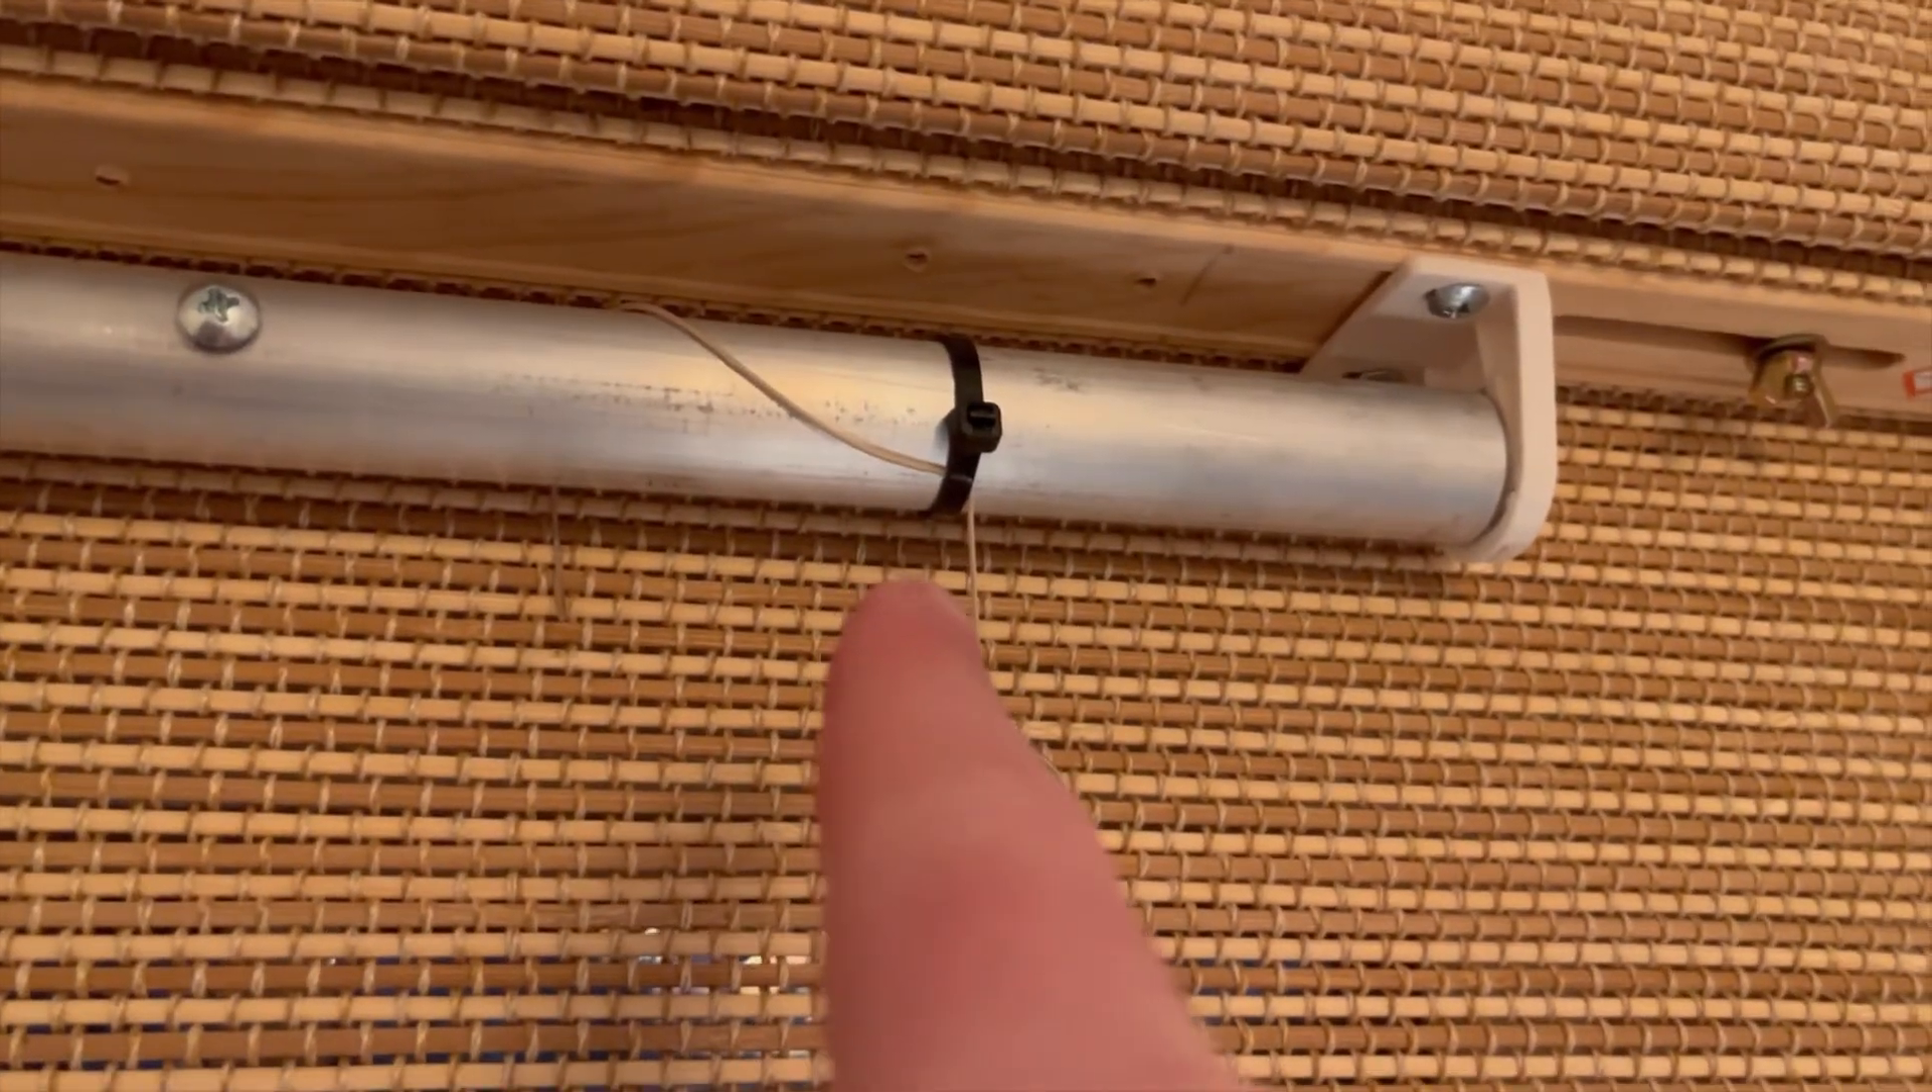I took the tape off here and I ended up using some zip ties.